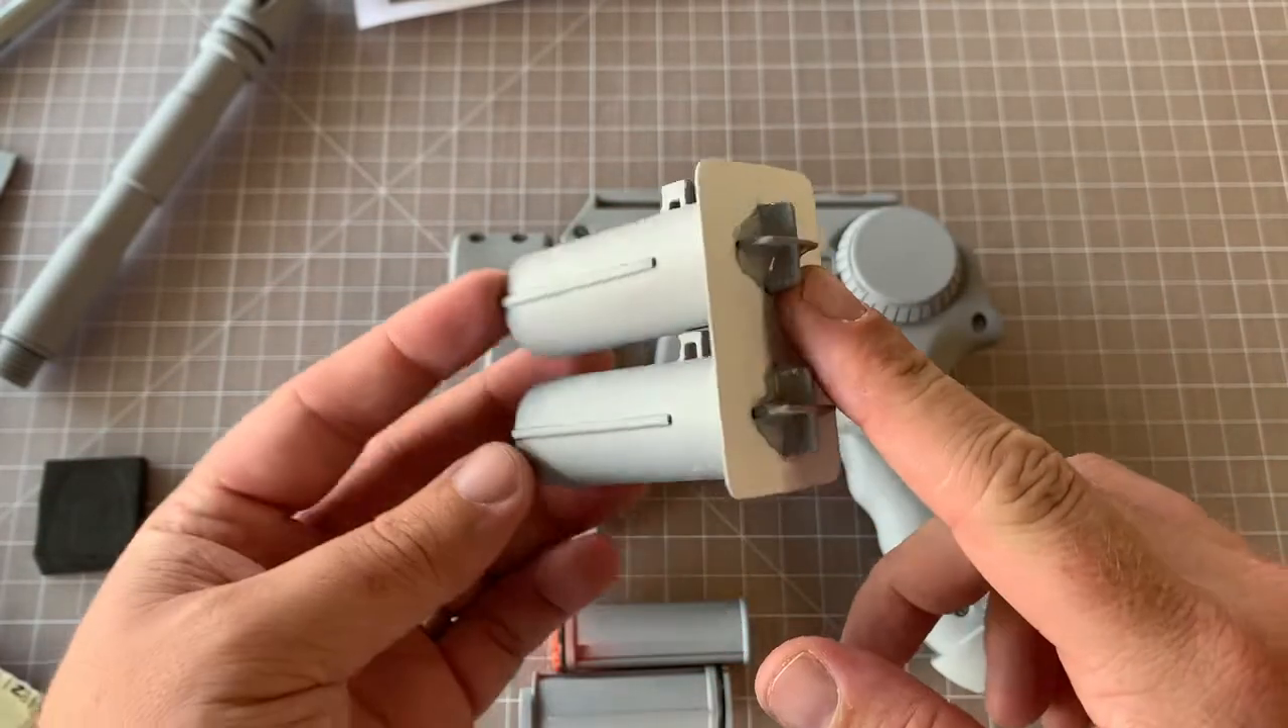So I now have those two cylinders attached onto my plate.